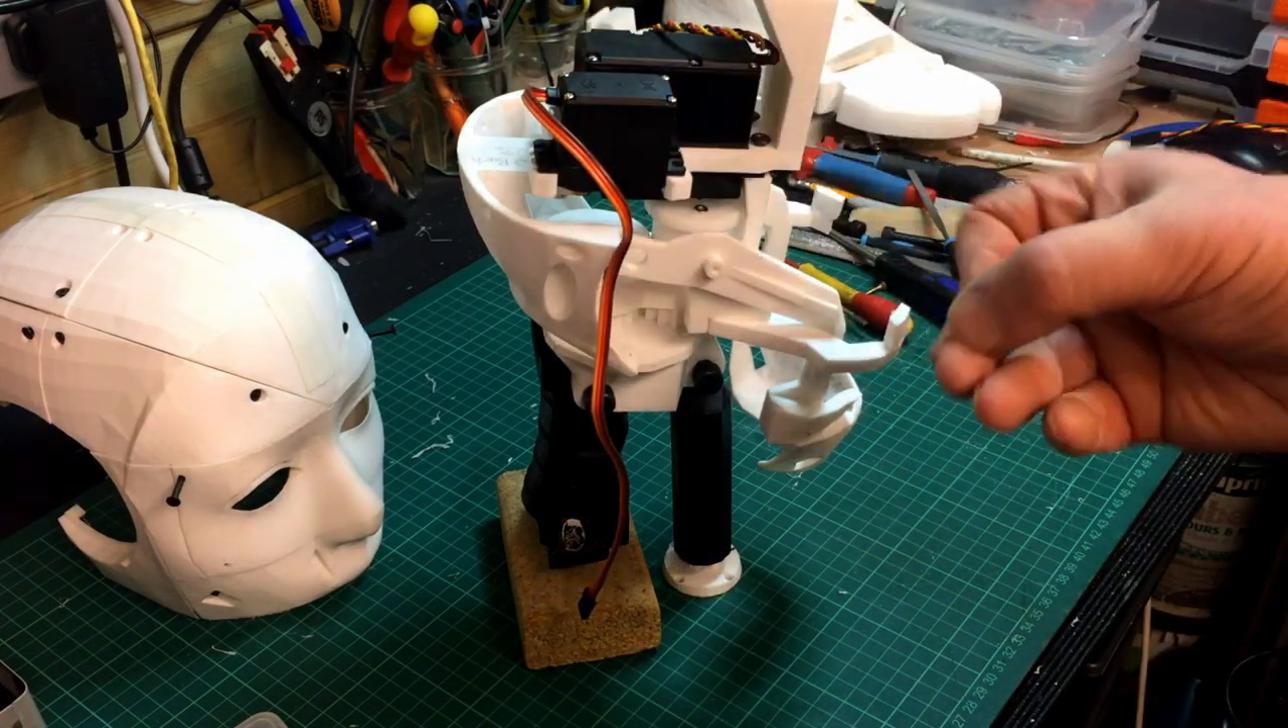I've just put the second servo in there.